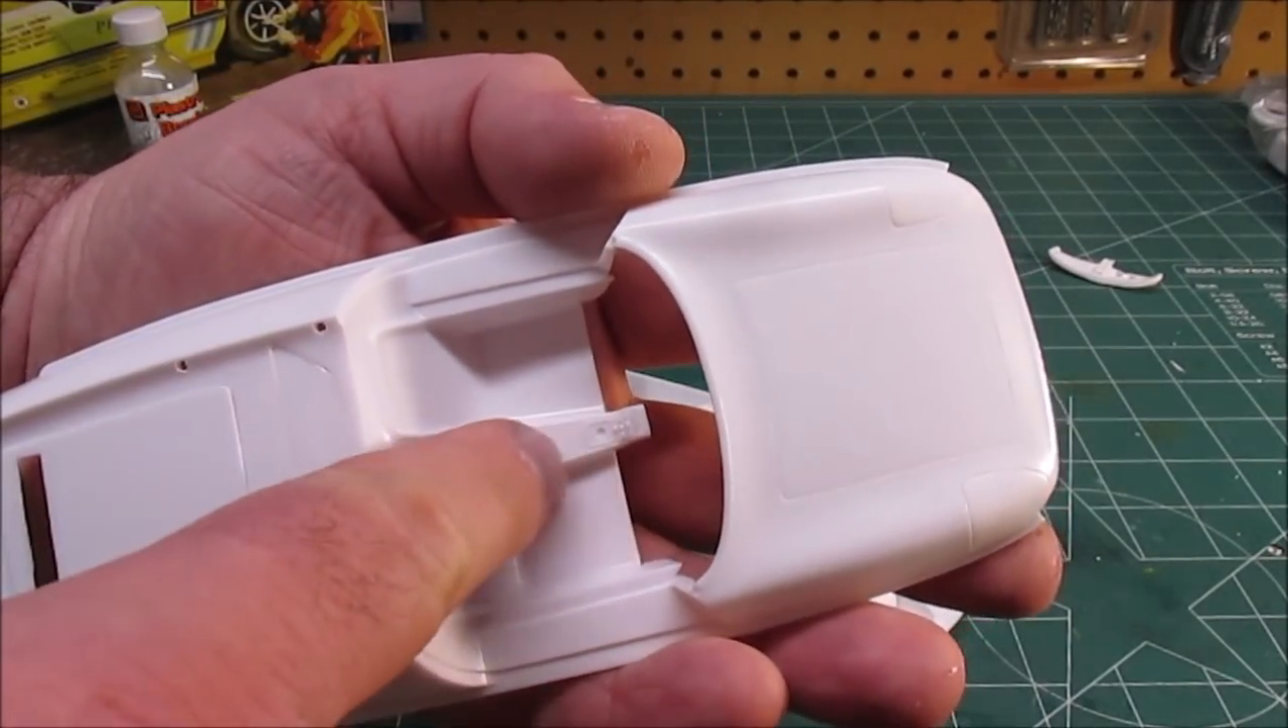The interior the body top there's nothing in the interior the seats will go in there and then we'll paint this all body color and then there's some decals that'll go in to help us out.